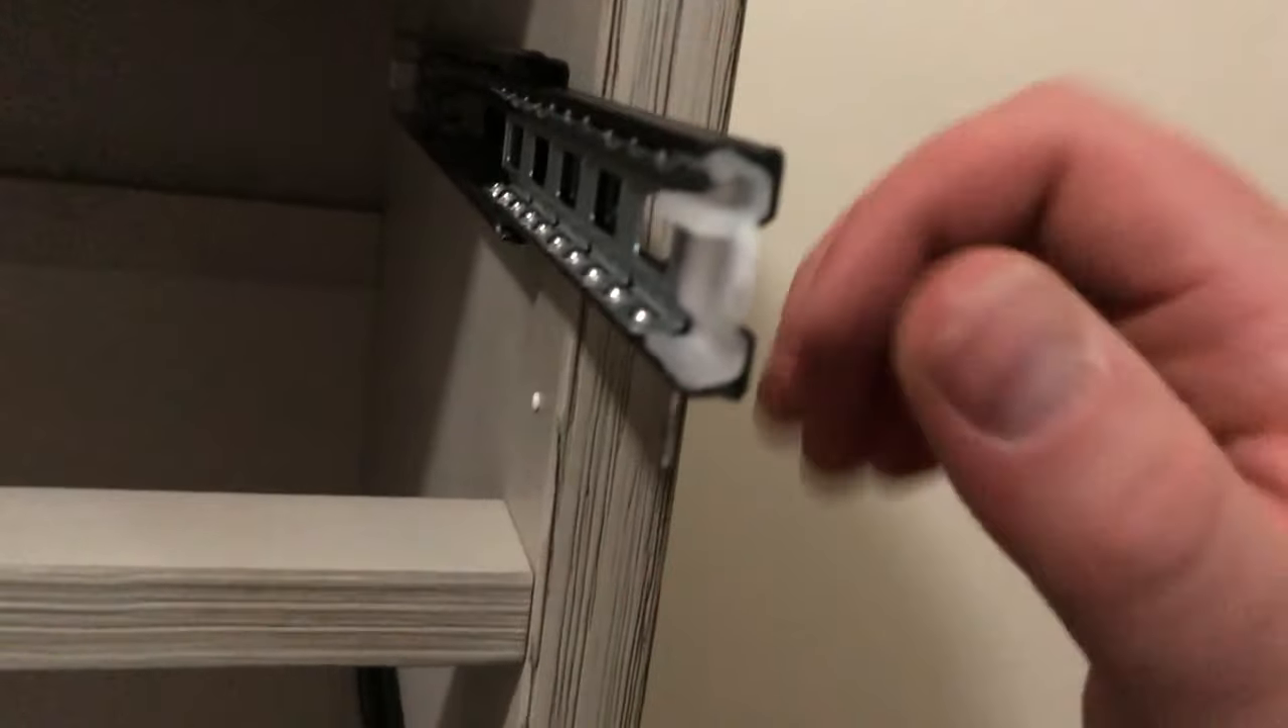So one thing I wanted to point out before I kind of finish up here is now we have these brackets on, right?